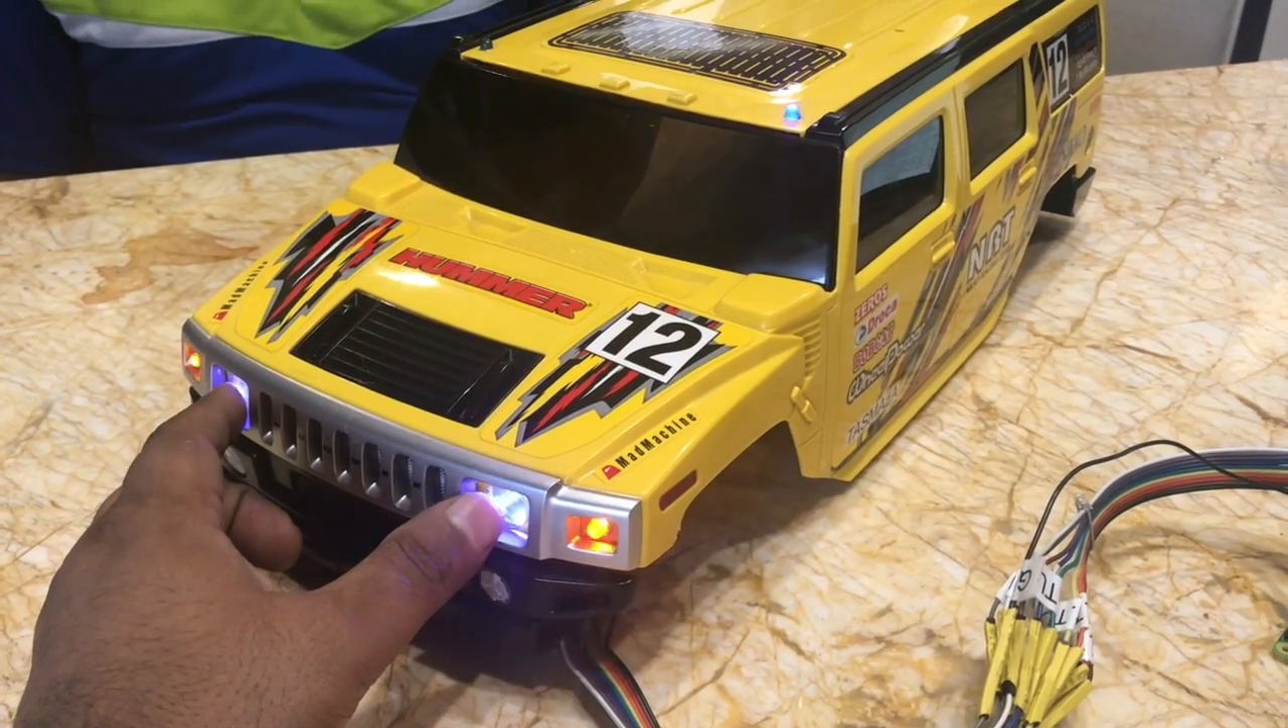What we have done now is we have mounted all the LEDs on our vehicle's body.